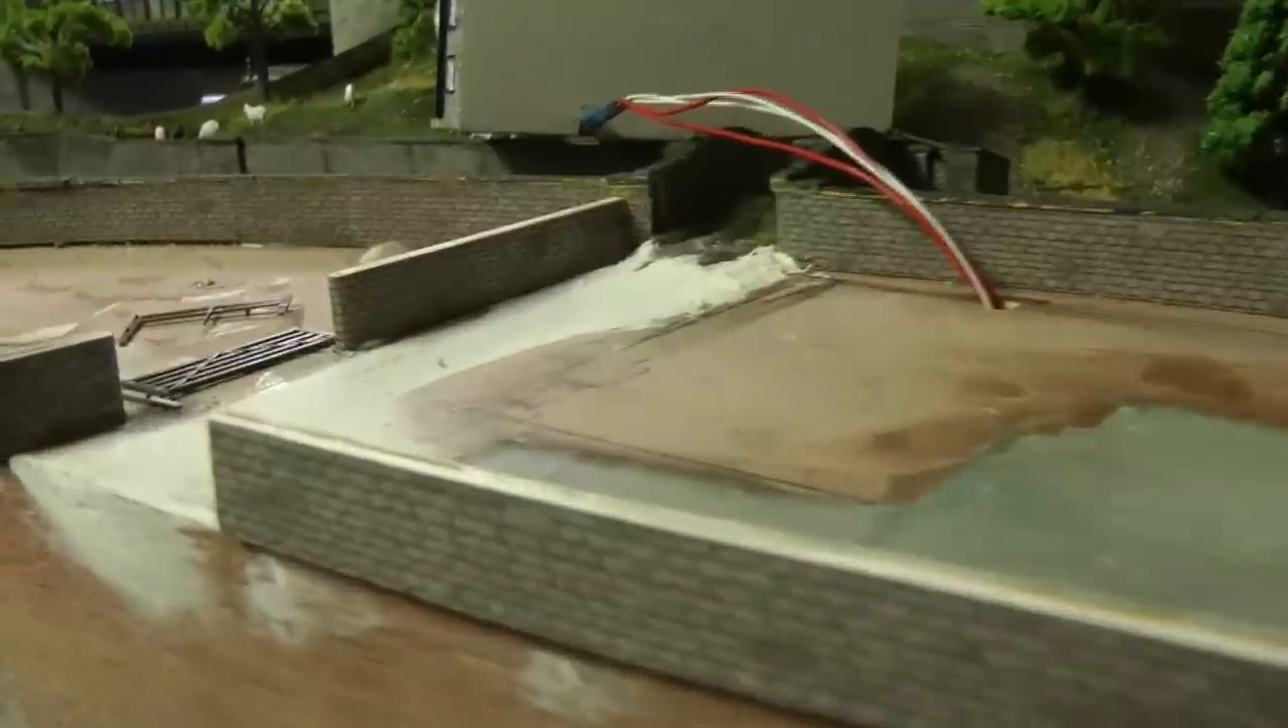Right, as you can see I've moved on a little bit and added all the walls. All the walls are now done.